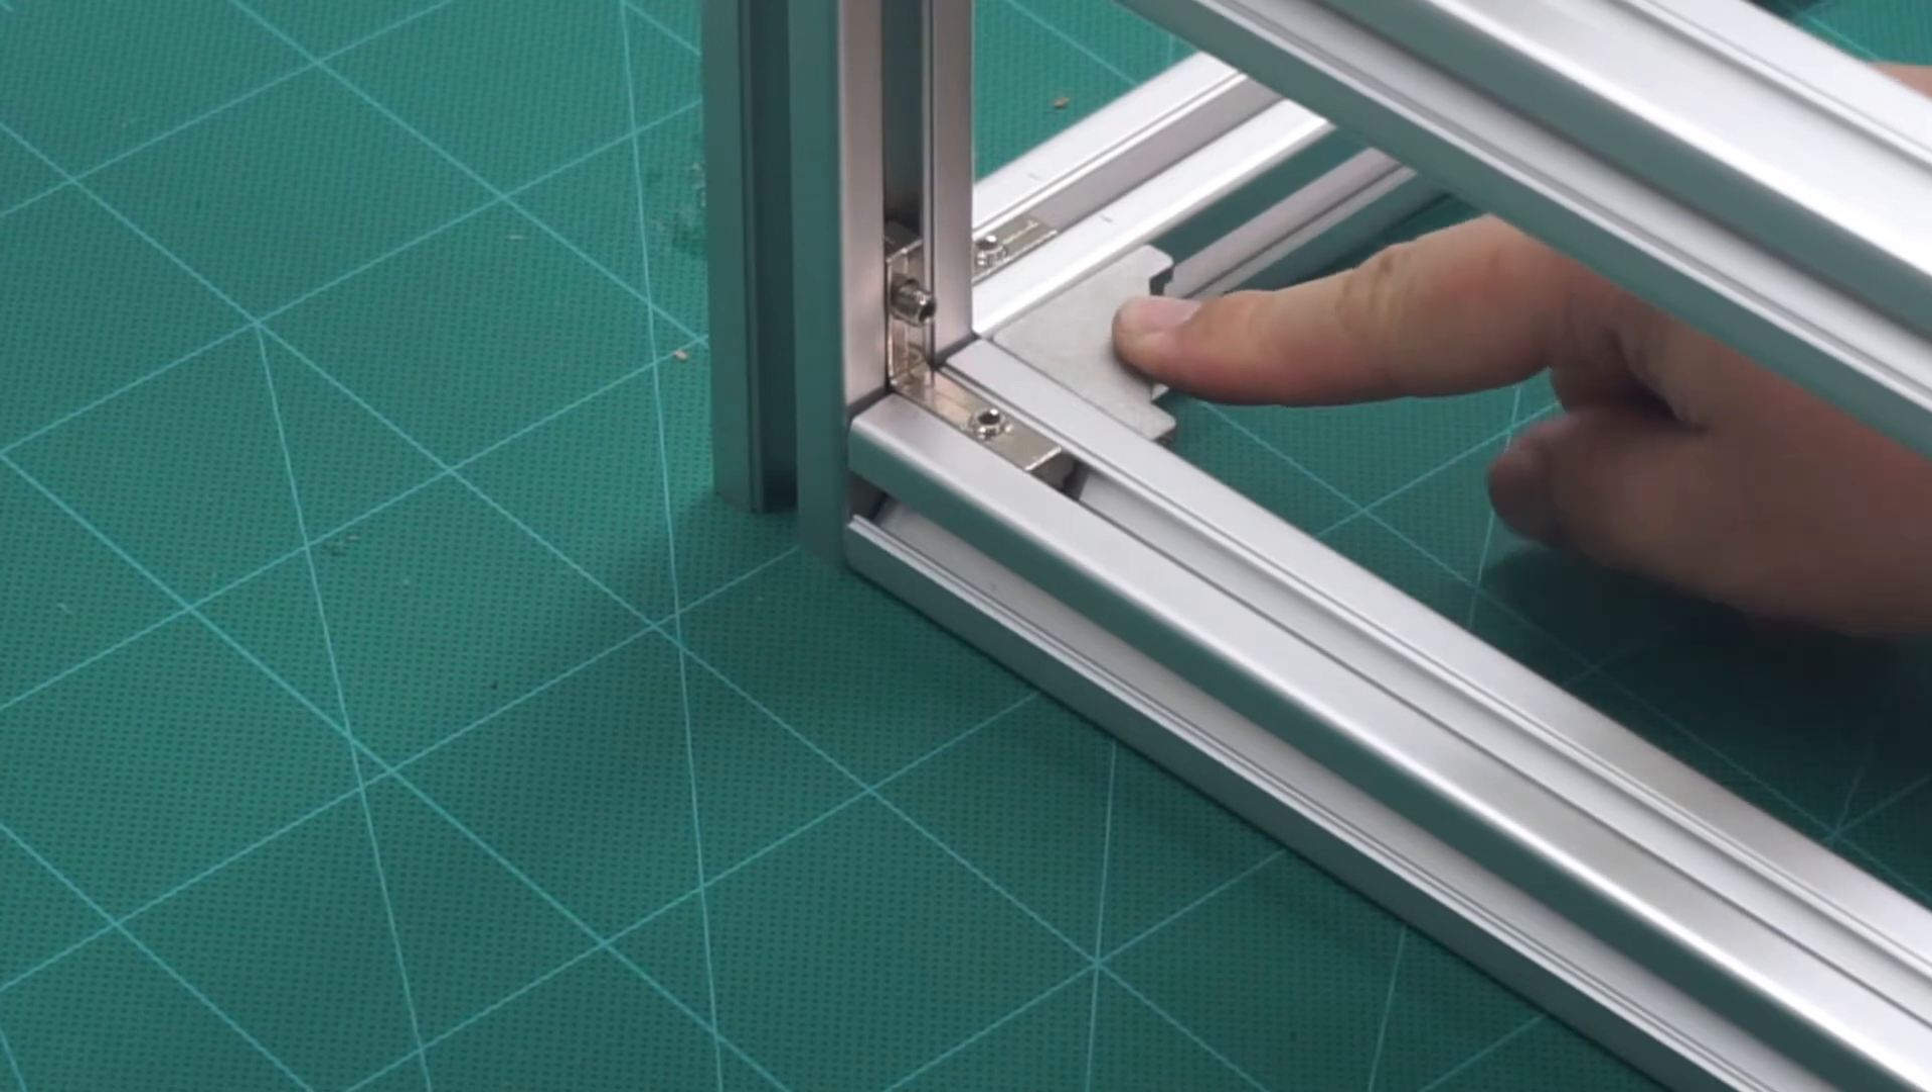I have moved the external brackets to the inner corners of the frame to help keep it square.